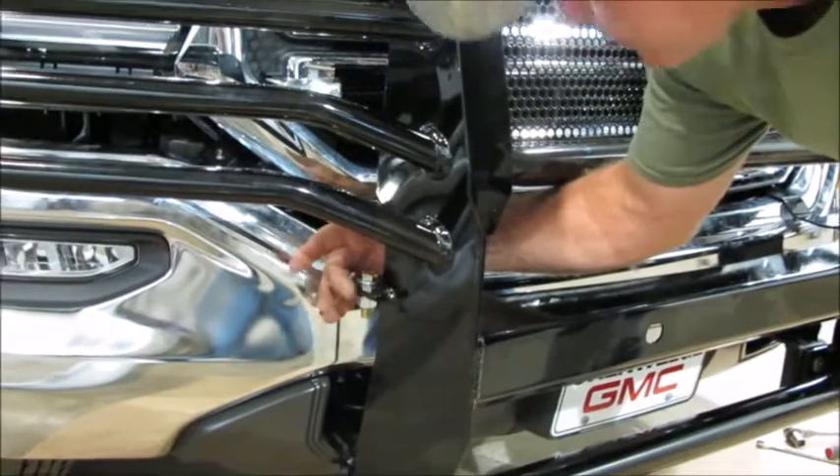We've got the guard on the truck now.